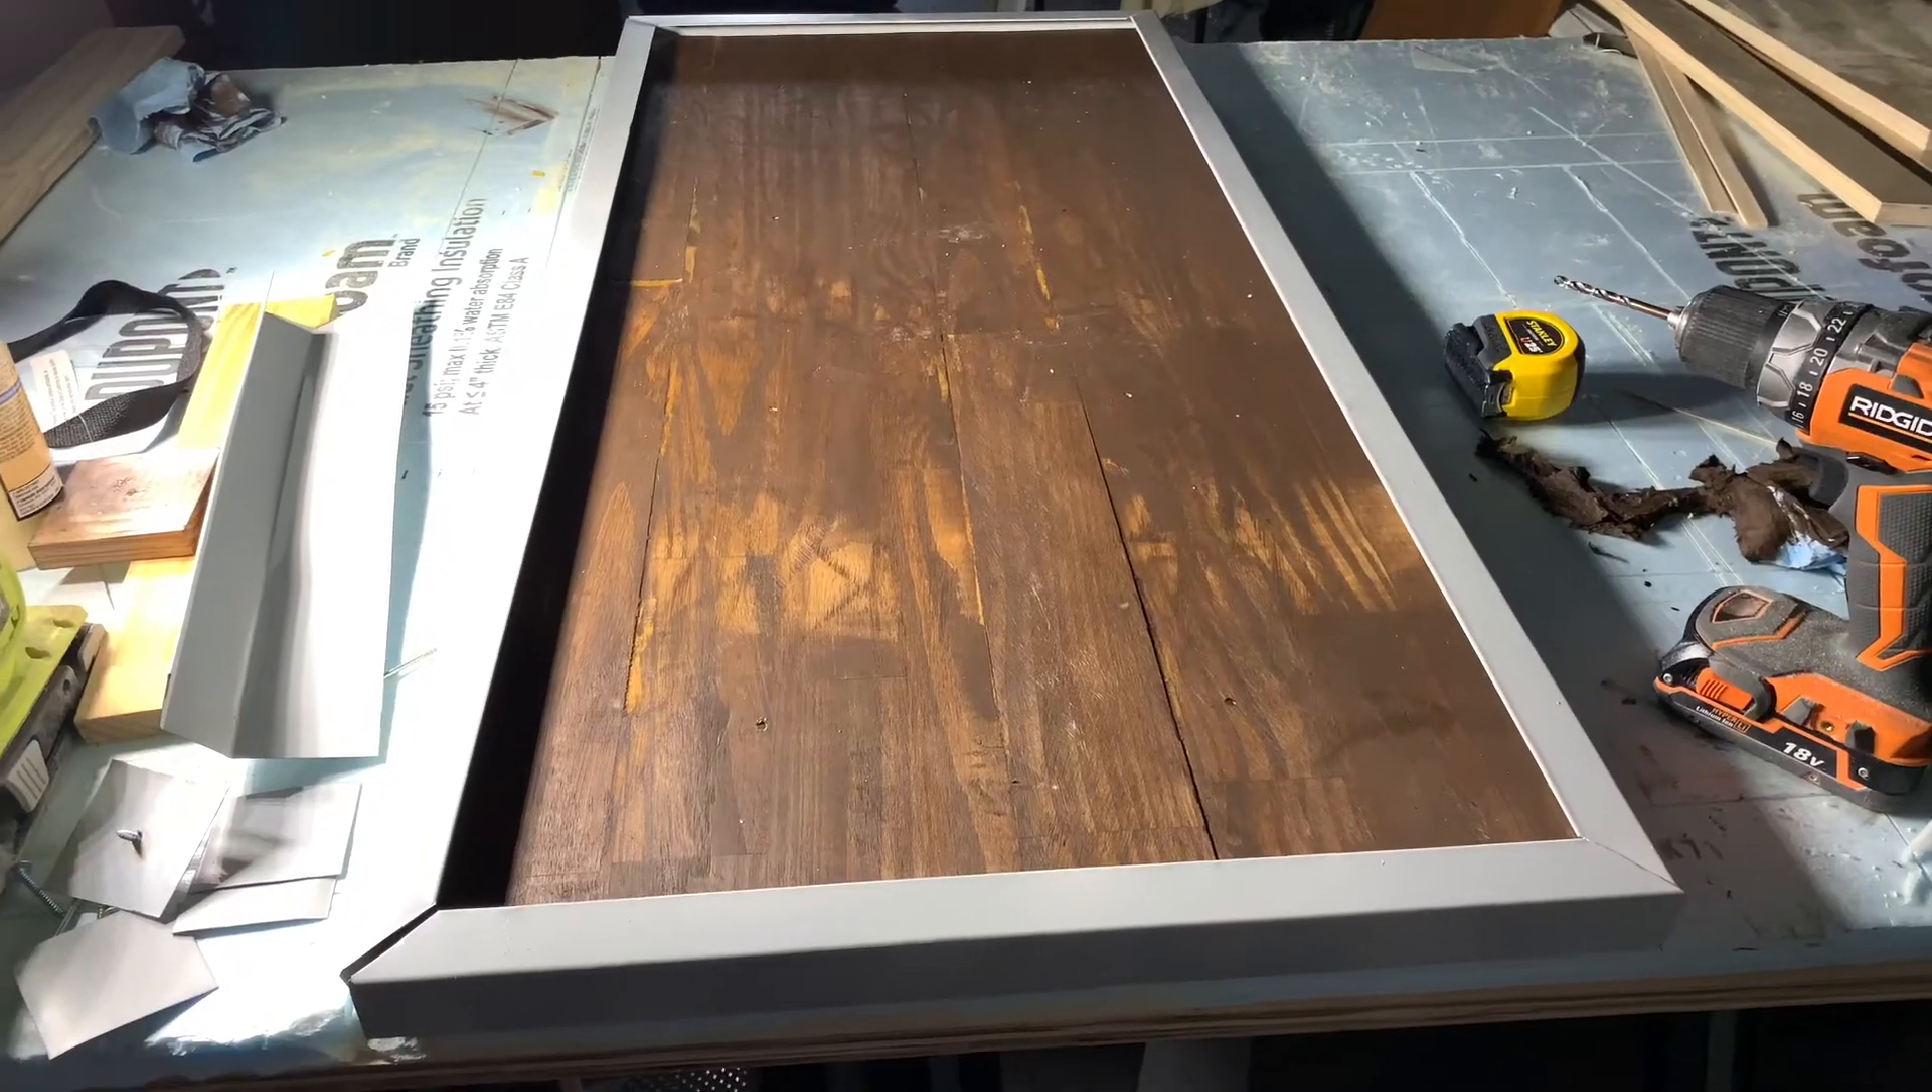Okay so we got the outer trim on and everything's looking great.